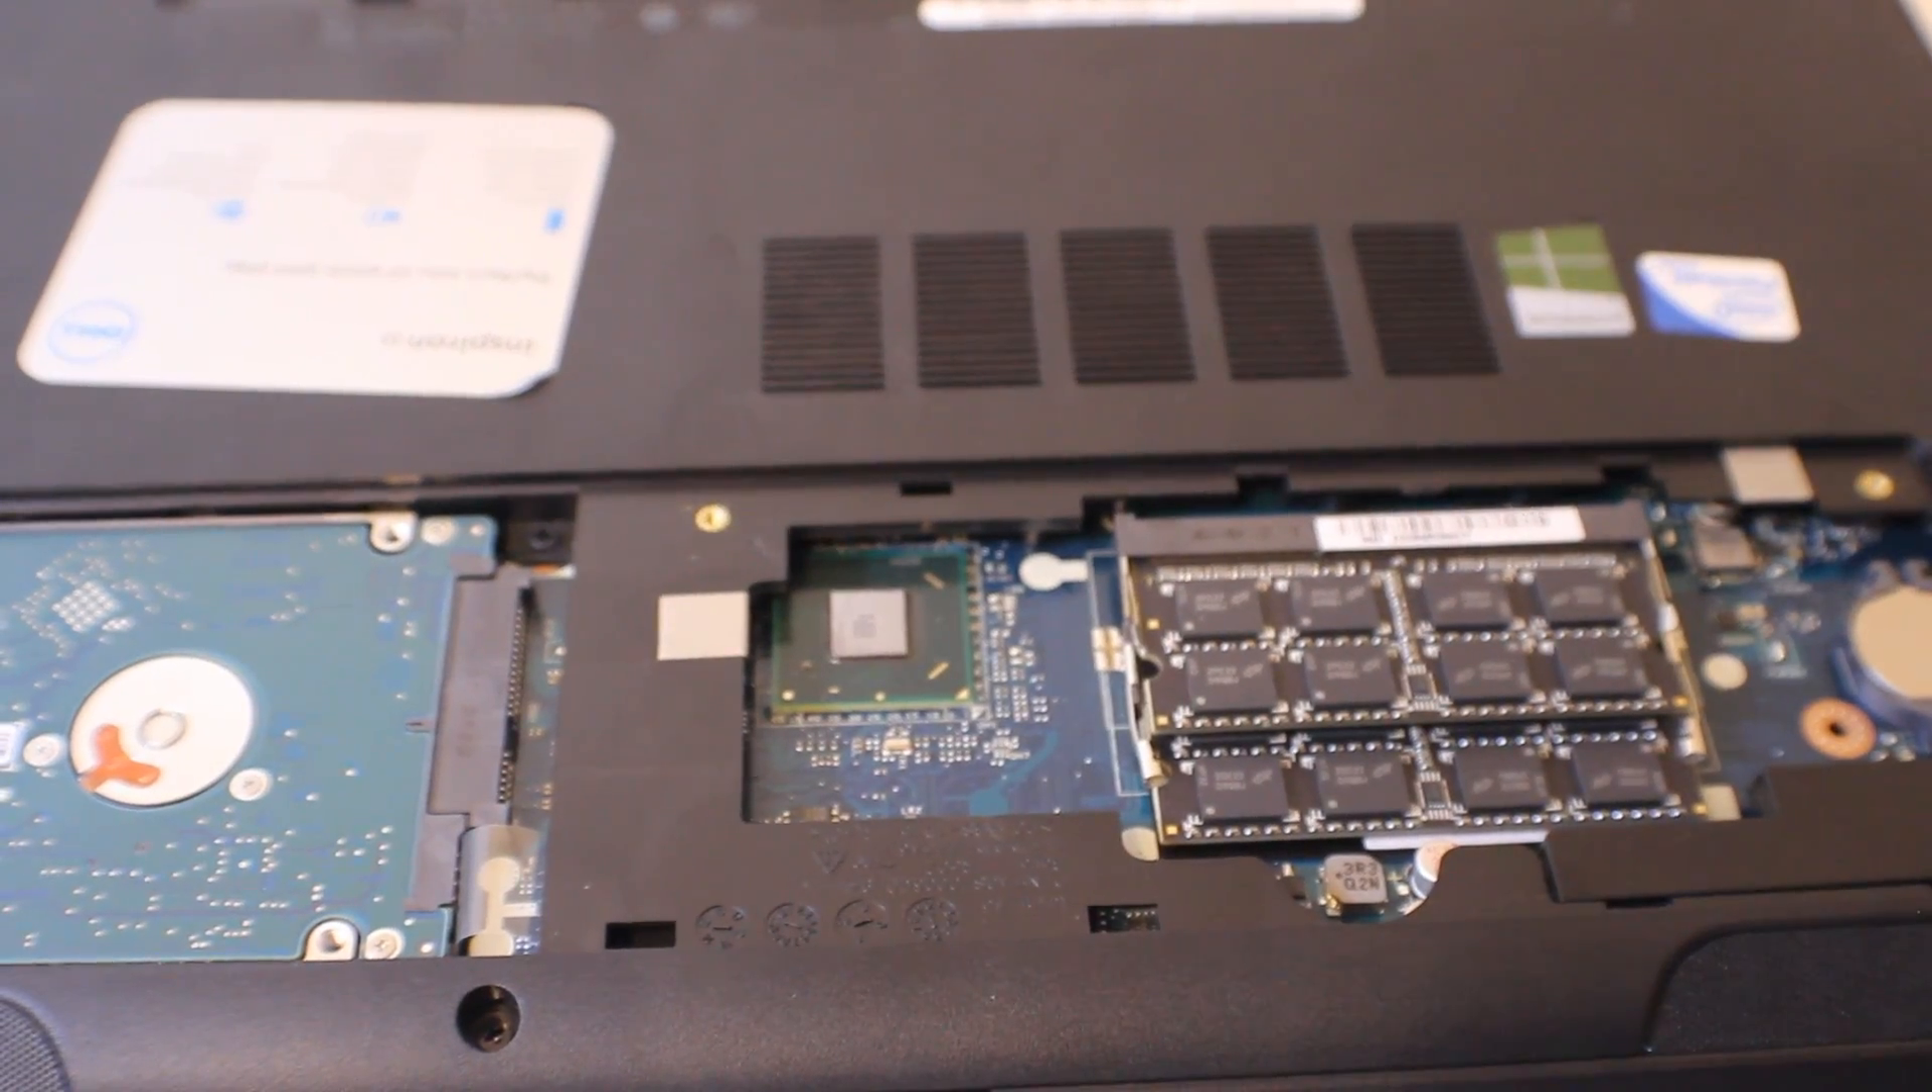If you notice, I've already installed the 16 gigs of RAM.